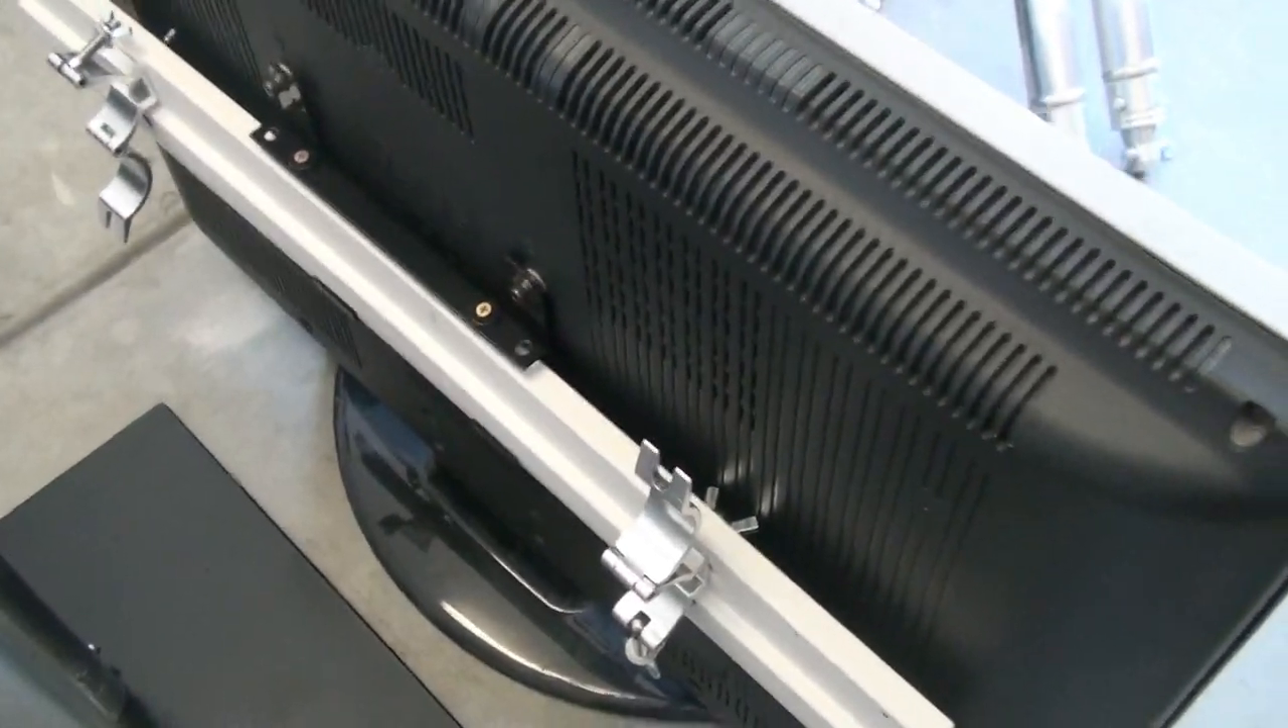I mounted the bracket on the back.